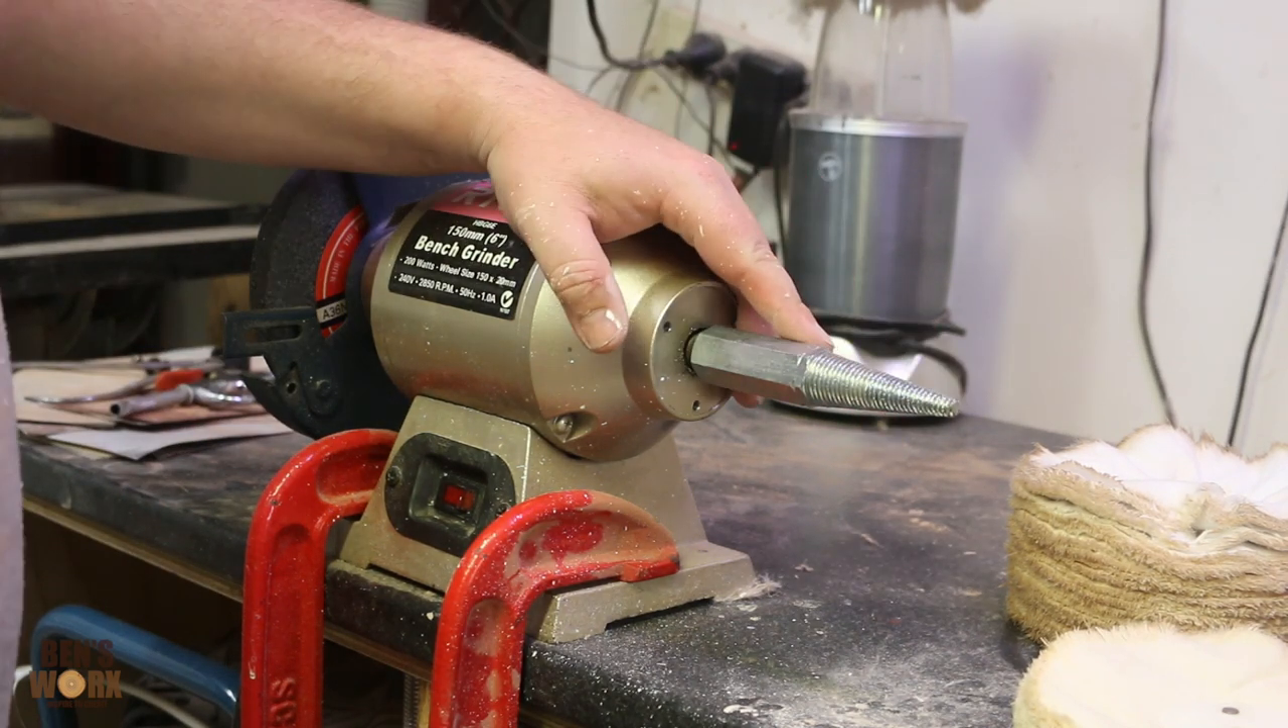Now I've just added a tapered spindle to one end.